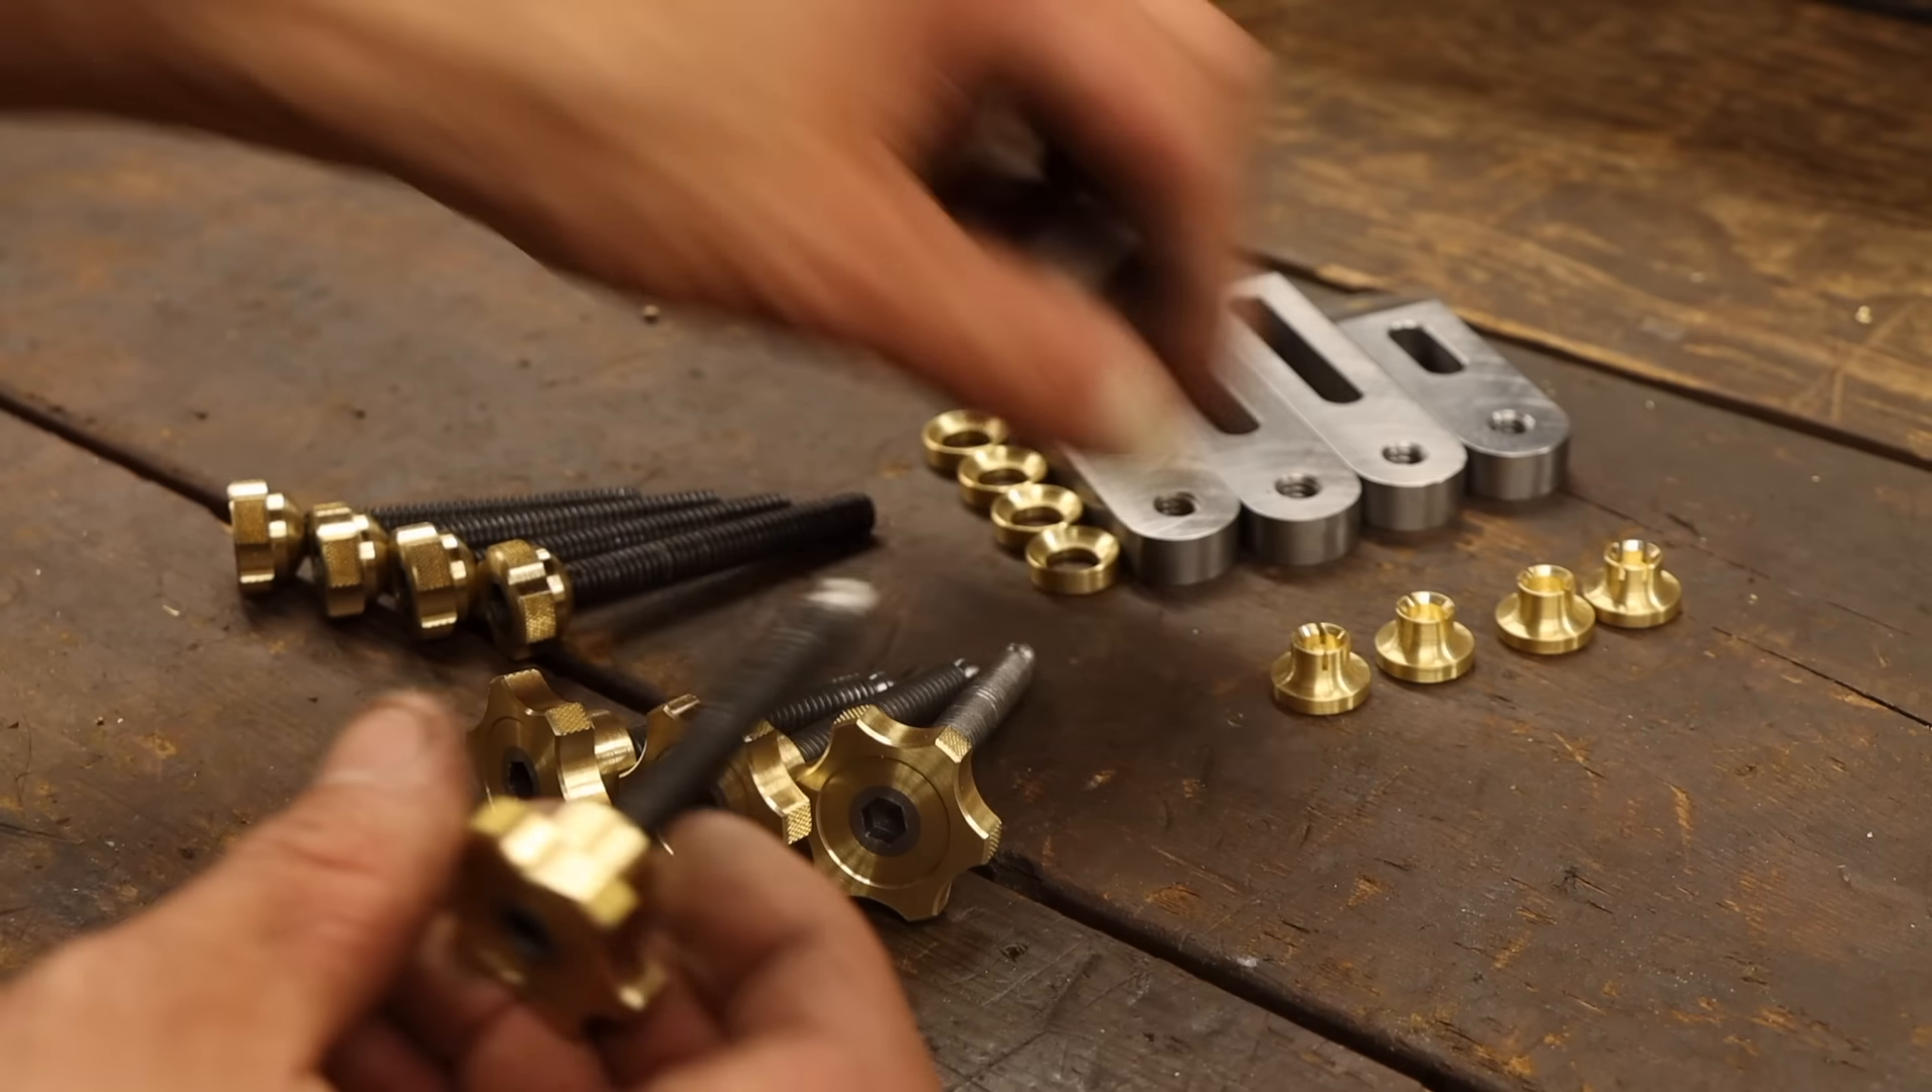There is, of course, just one small assembly item left, and that's to attach the feet to the jack screws.